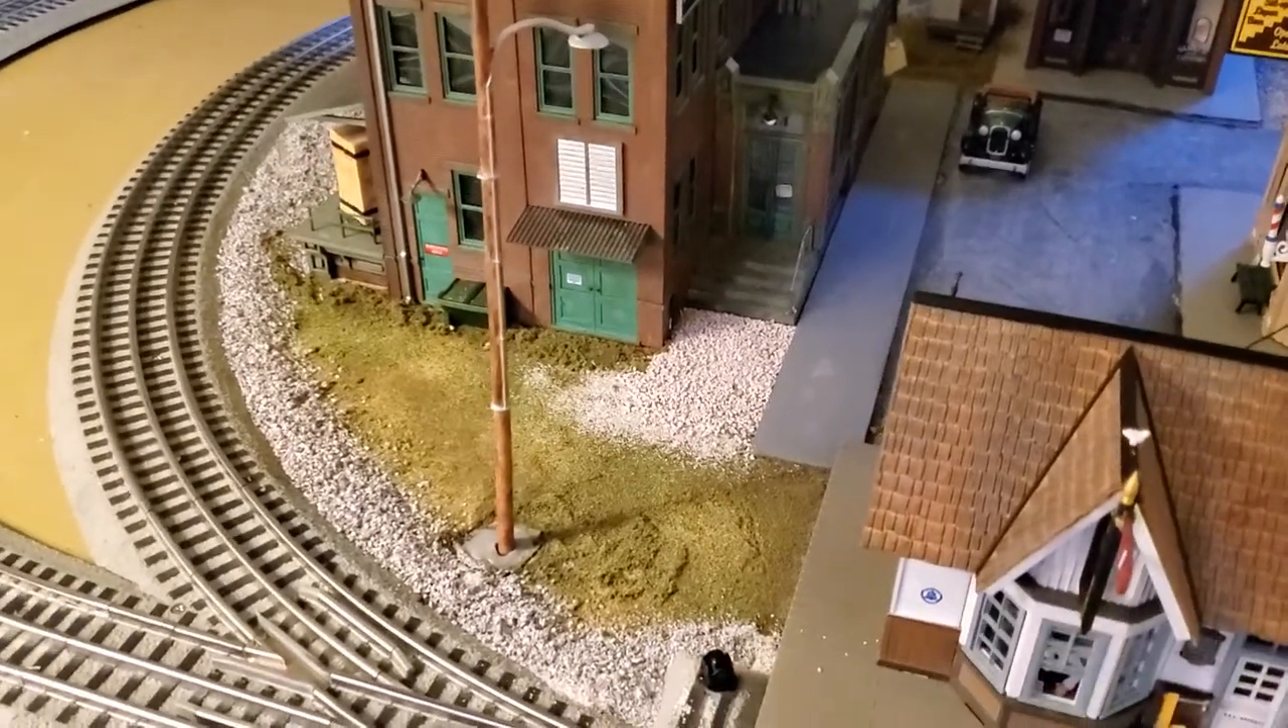I've got my utility pole put in here.